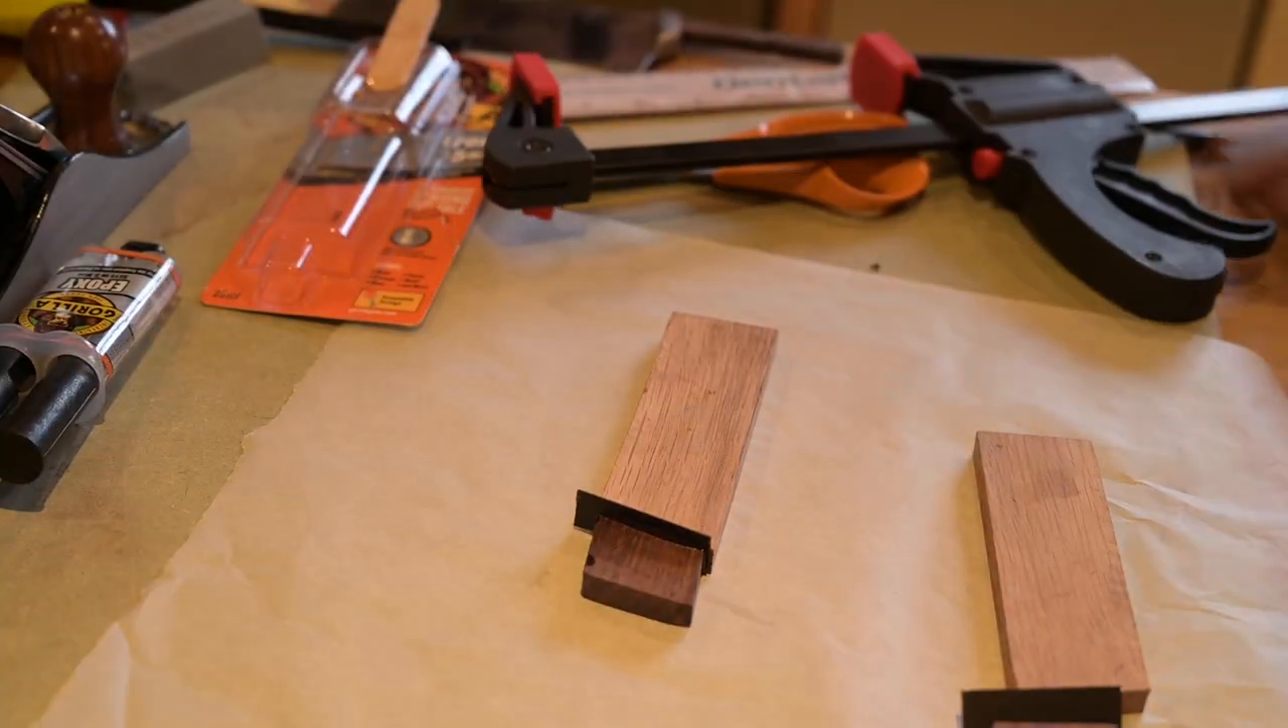You can see the fibre inserts in between the two woods and then I'm going to use another piece between the two sides of the handle.